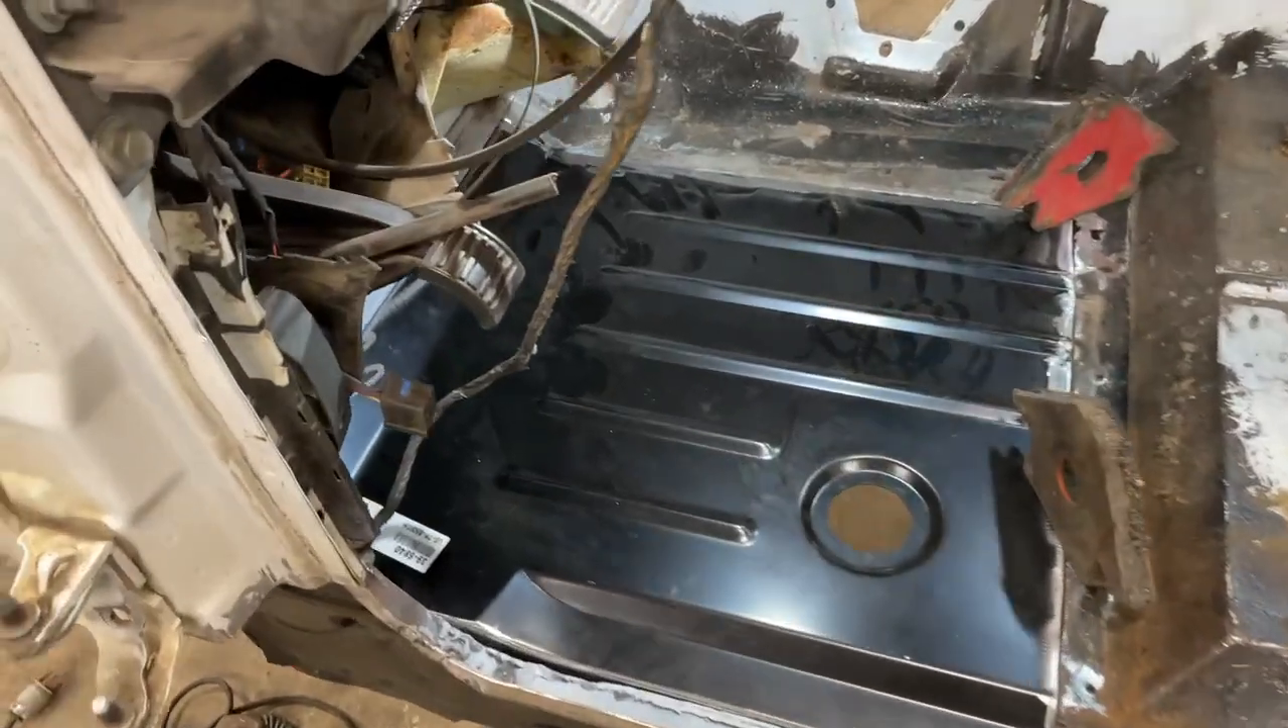We got the floor pan in here uh we got everything cleaned up.